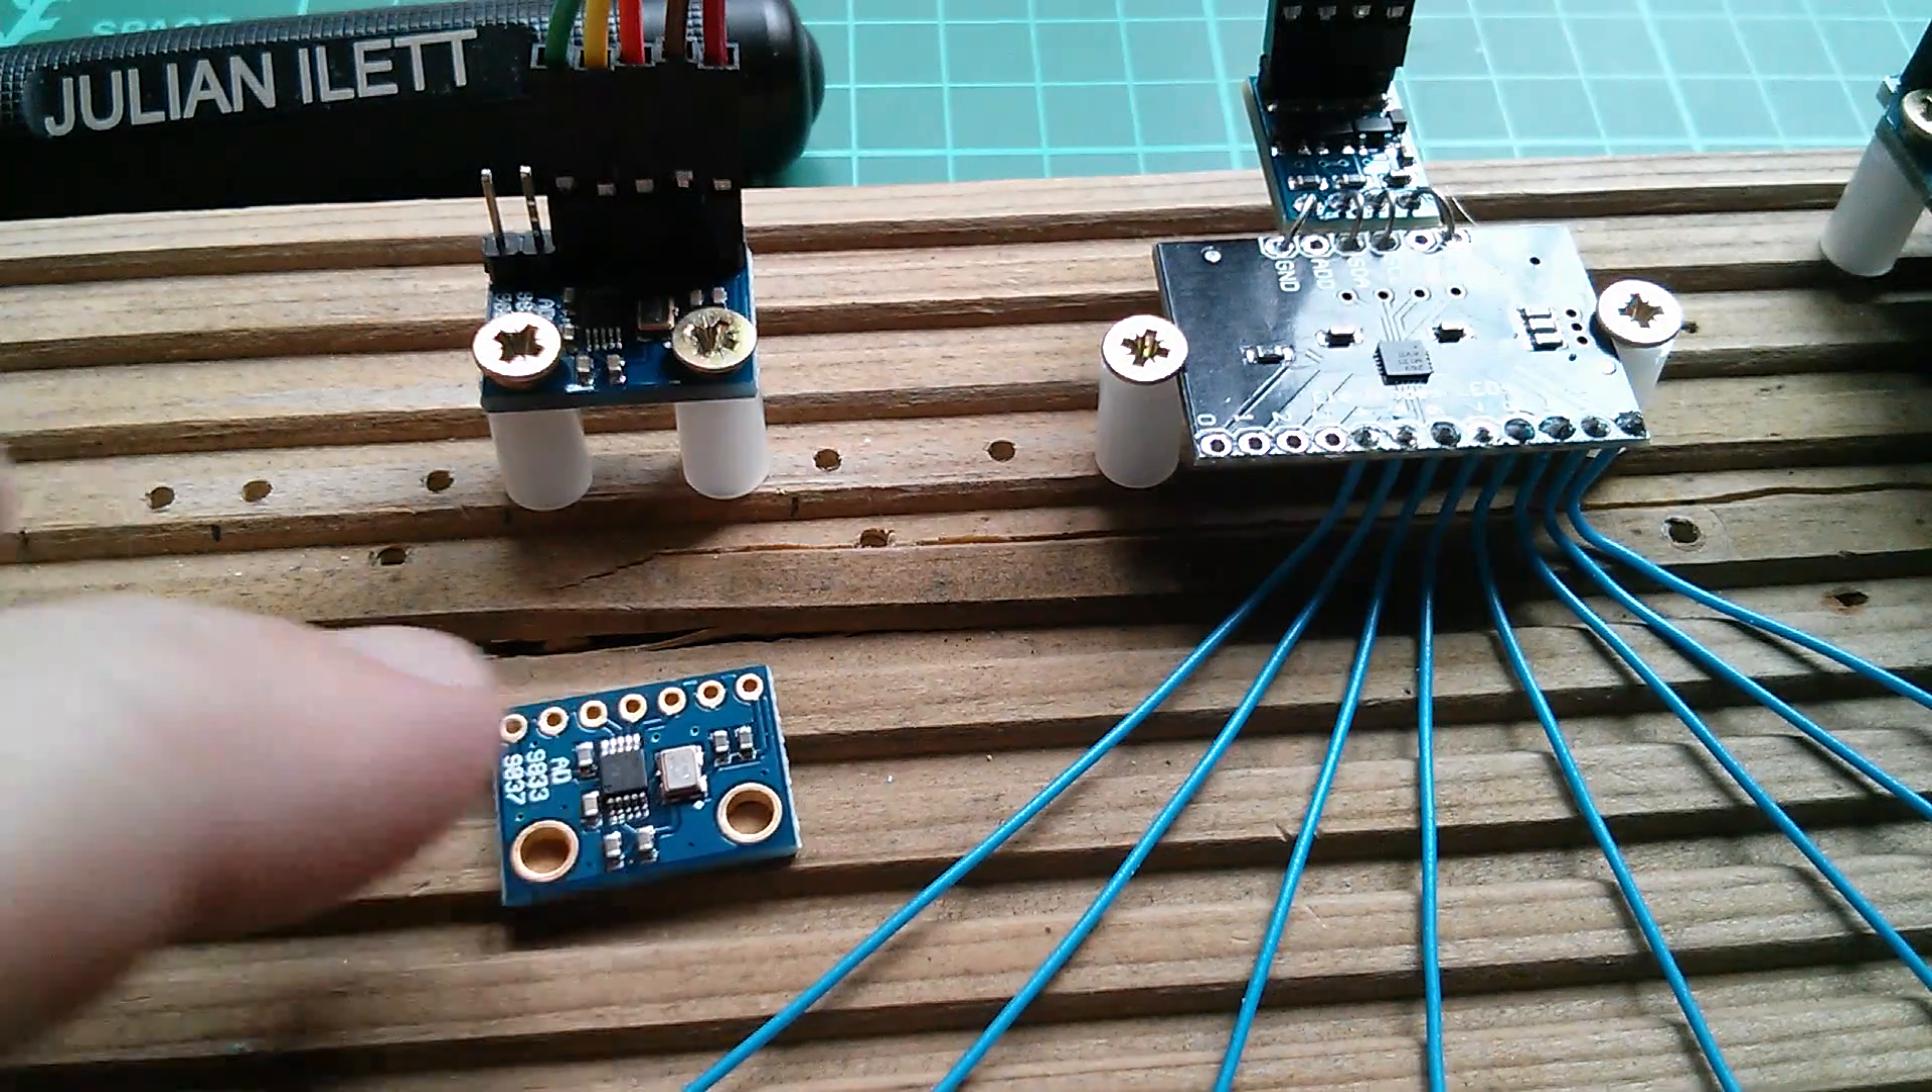The header pins are supplied but they're not soldered.